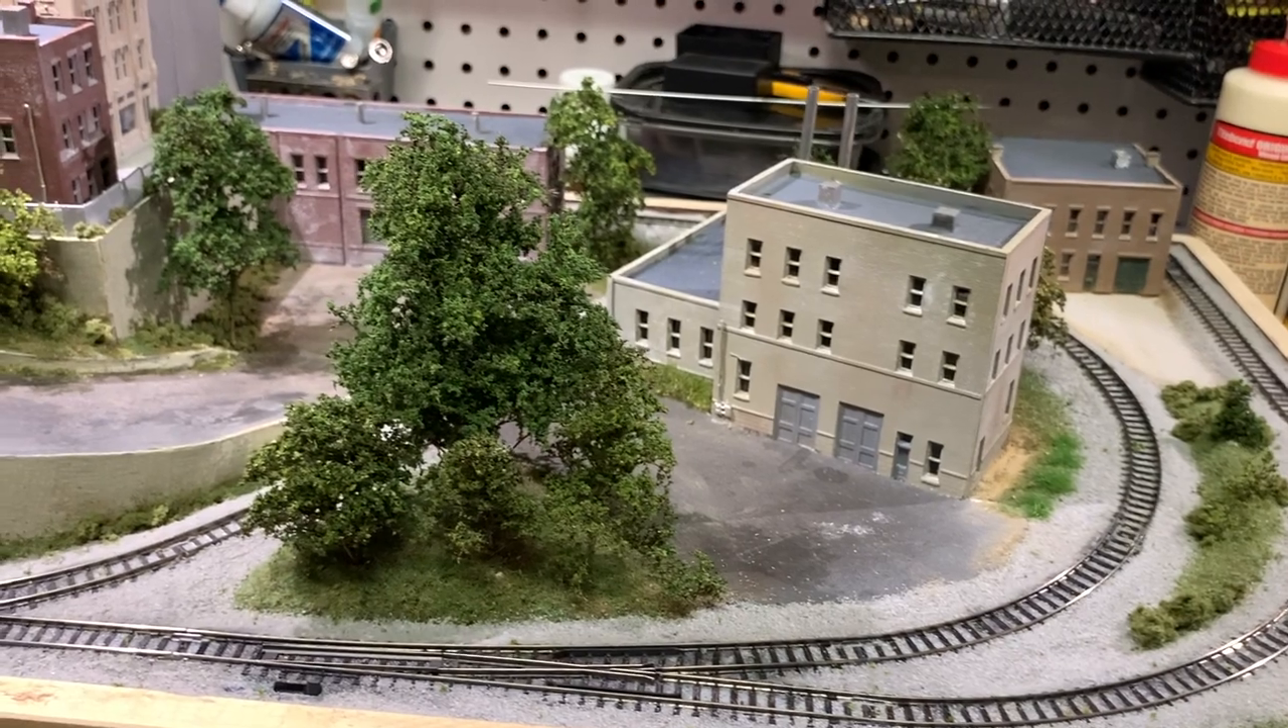And you can see here the final product, what these trees look like once they were in place on the layout.